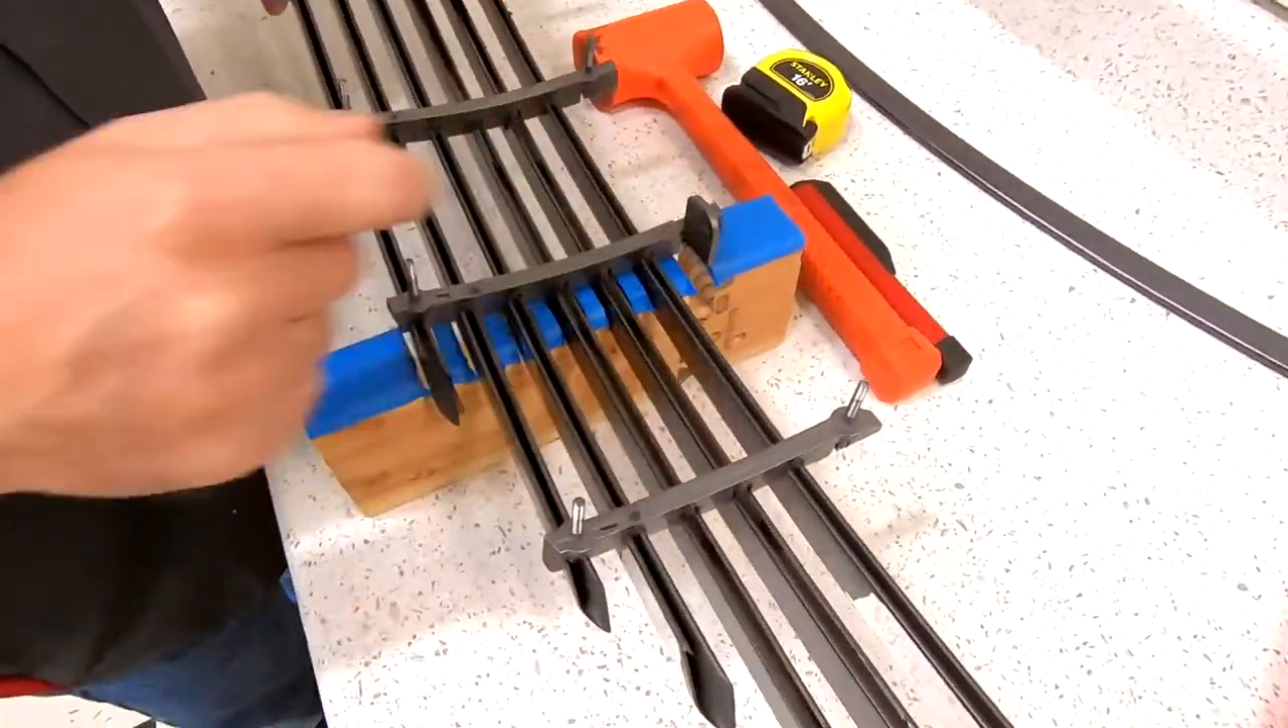And now I have basically a little support for every bar all in a row.